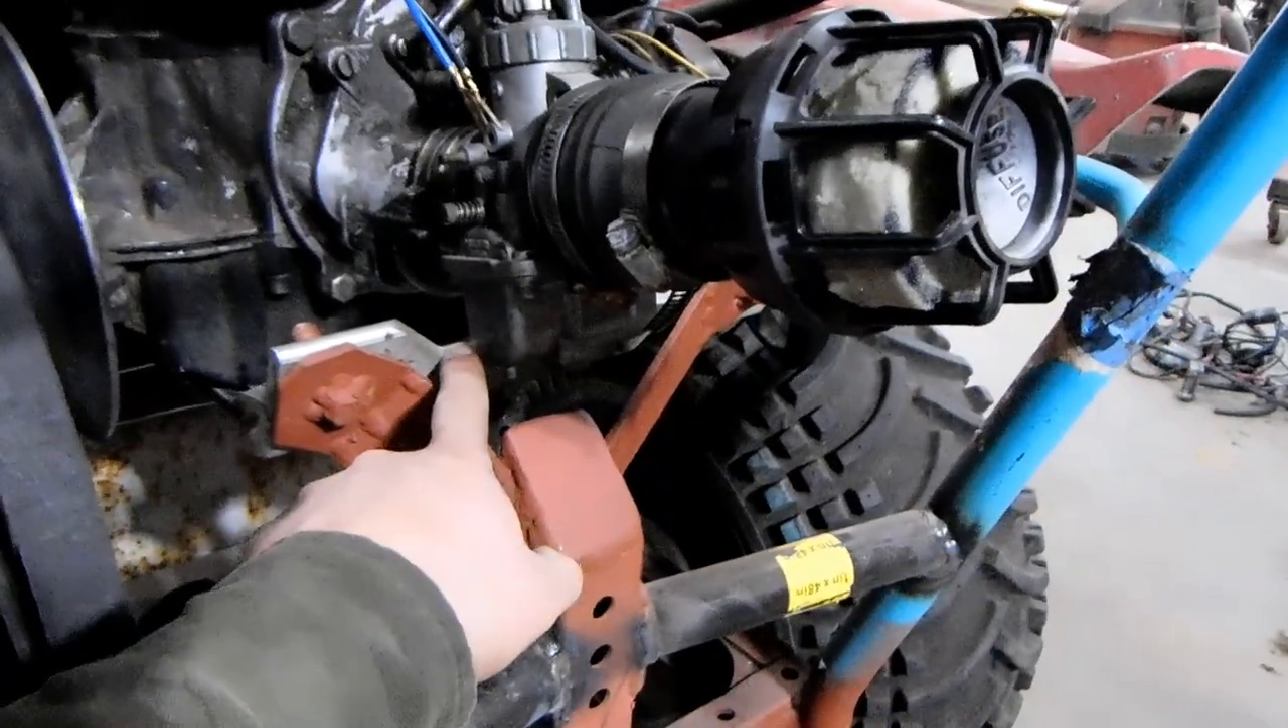I got the carburetor all in there and whatnot, I got the air filter on there, I made an air filter element and oiled it up, as you can see.